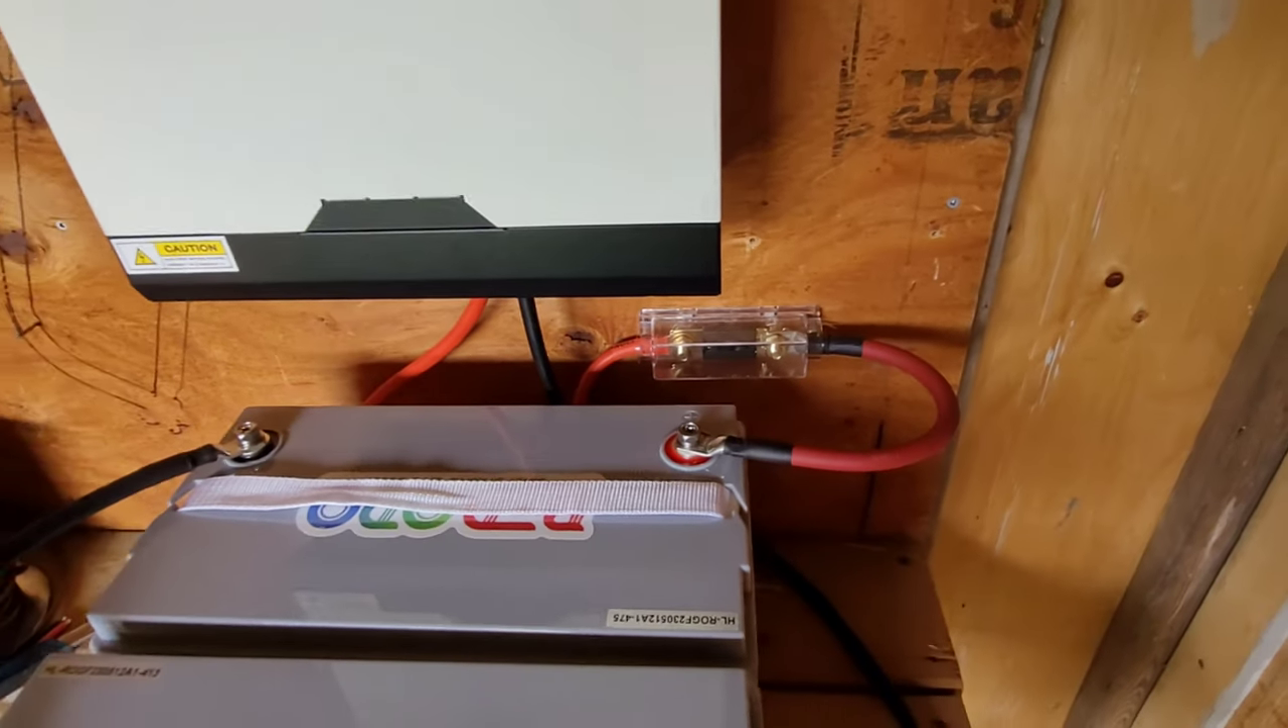Okay I've got the batteries almost all connected. We are fused up here.